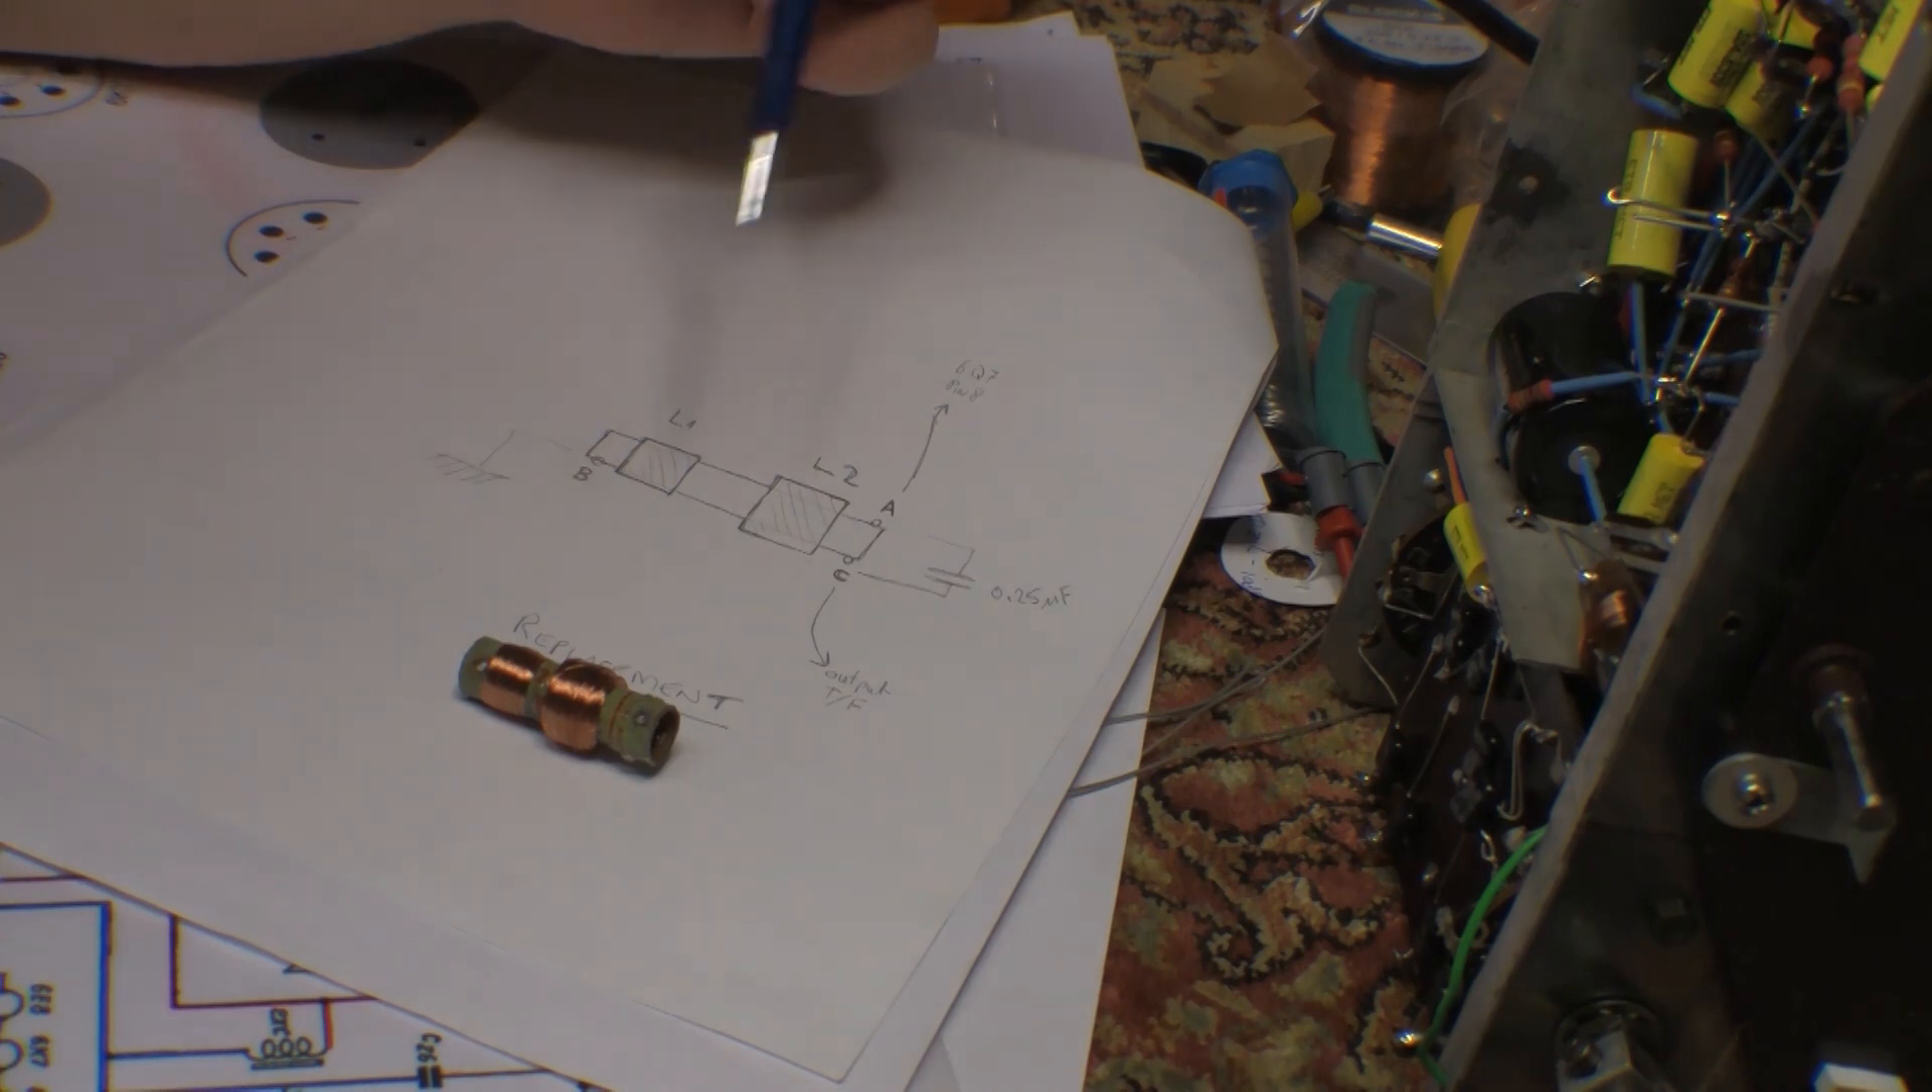It's not pretty, but essentially here we have two coils in series as per the requirement.